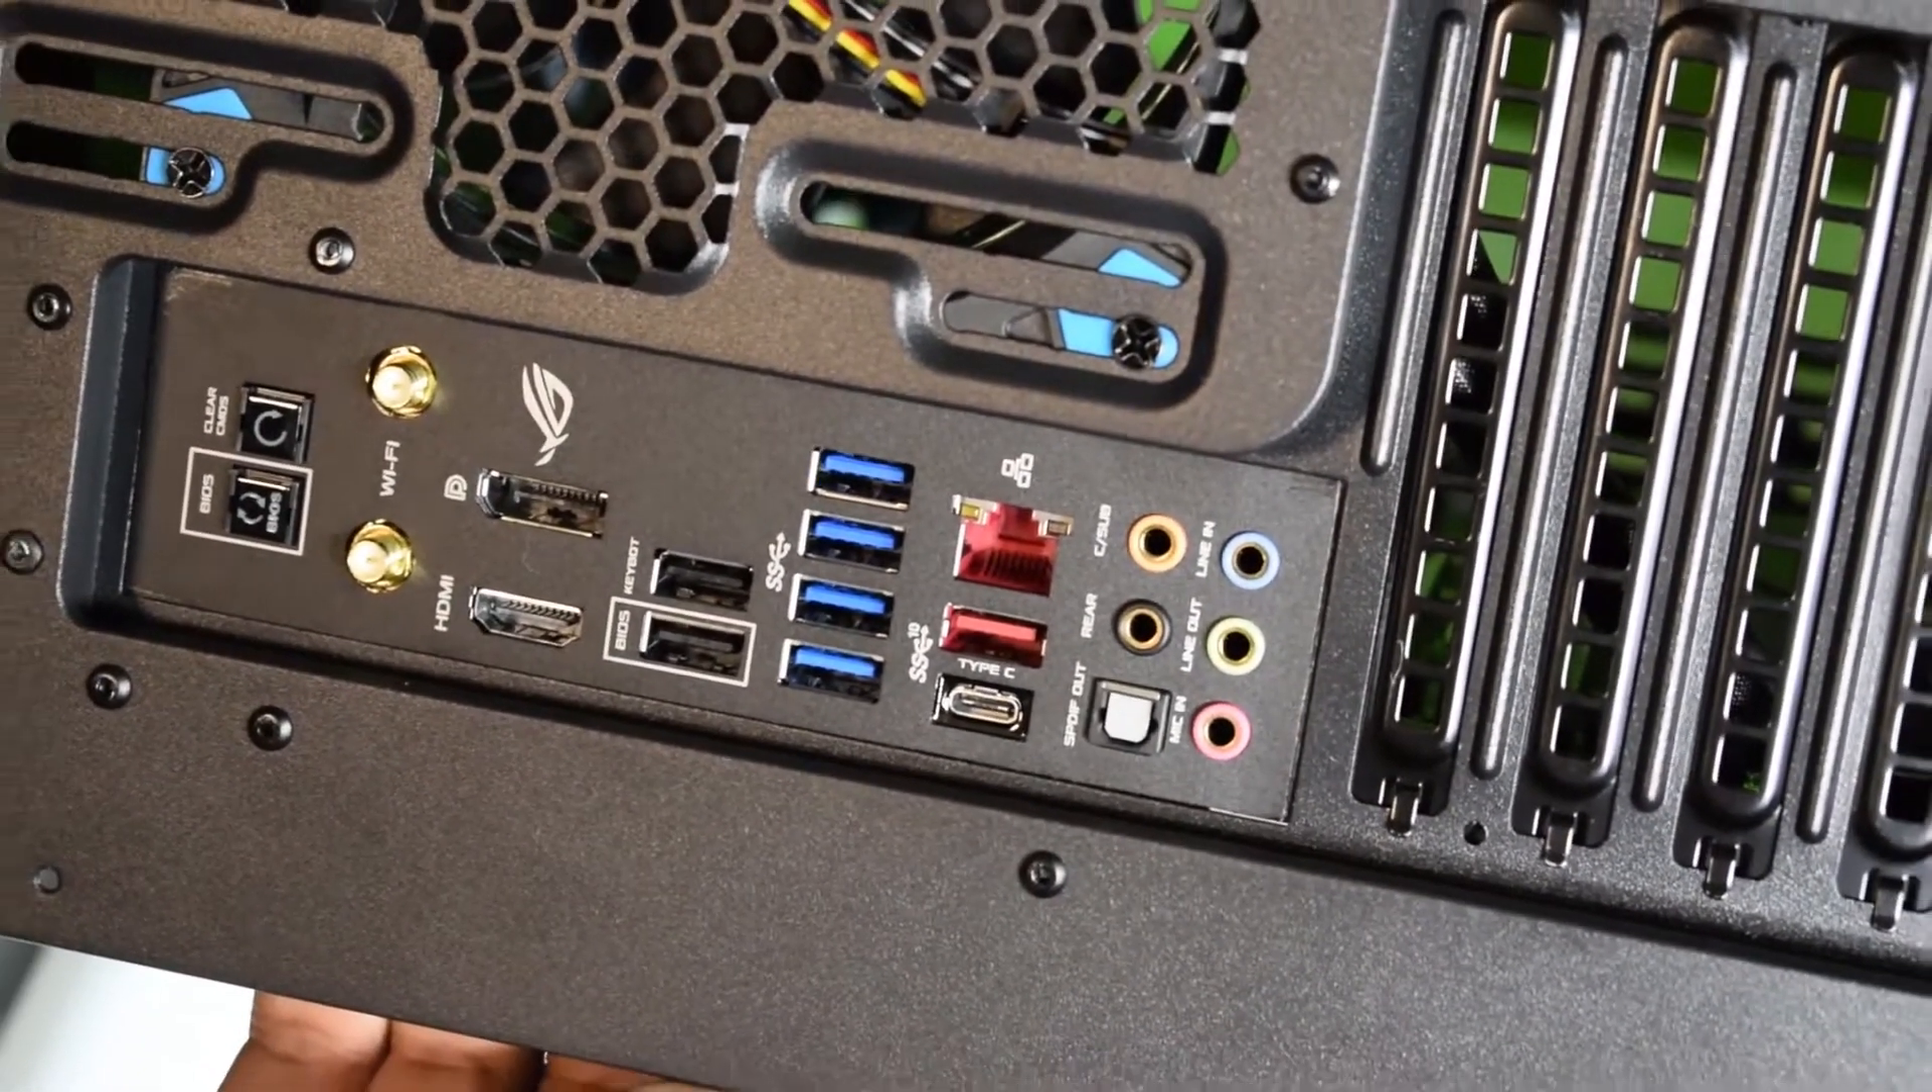That's the back end of the motherboard. As you guys can see it's nice and flush.